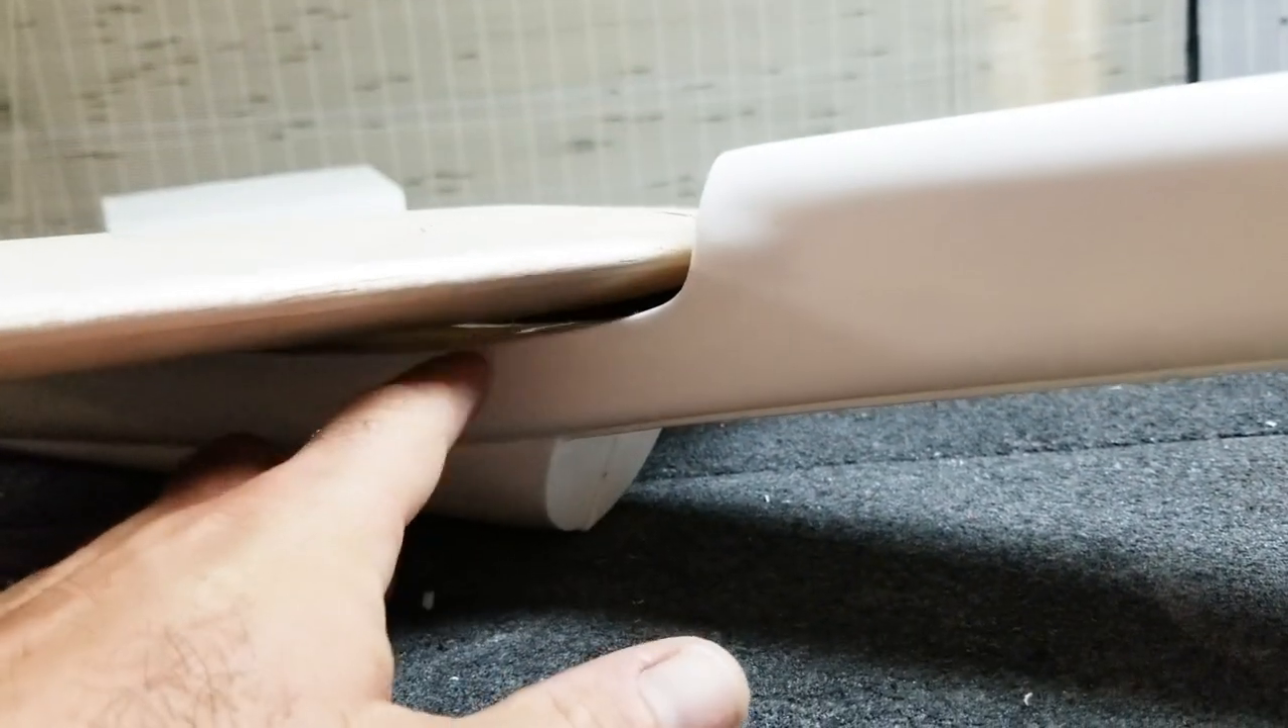You know, the wing's not really sitting down in the root or in the saddle of the fuselage.